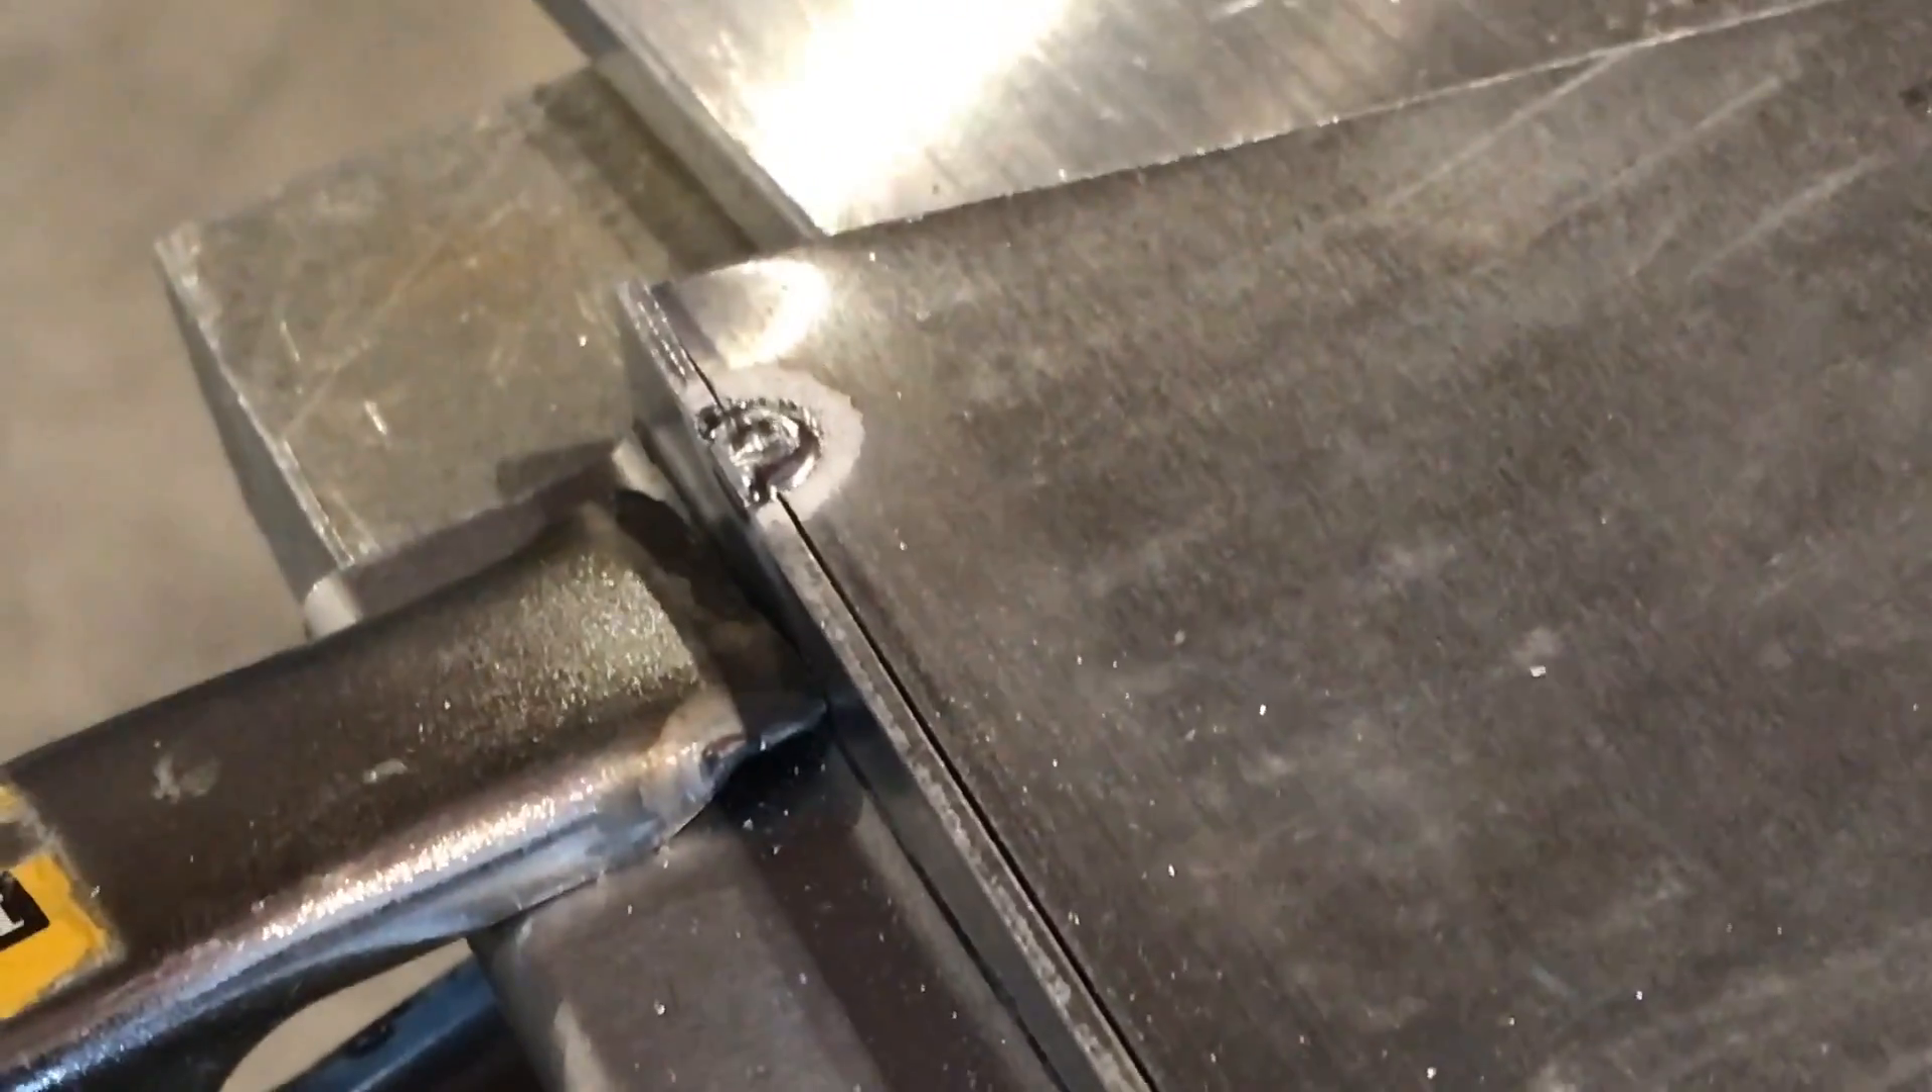You can see we have a nice clean fitment along the panel and we're going to go ahead and just lay a bead all the way along here.